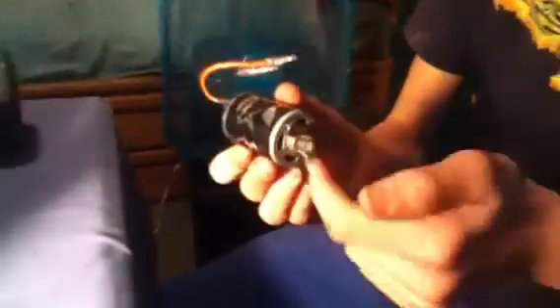We have already taken out the motor two bolts and it's out.